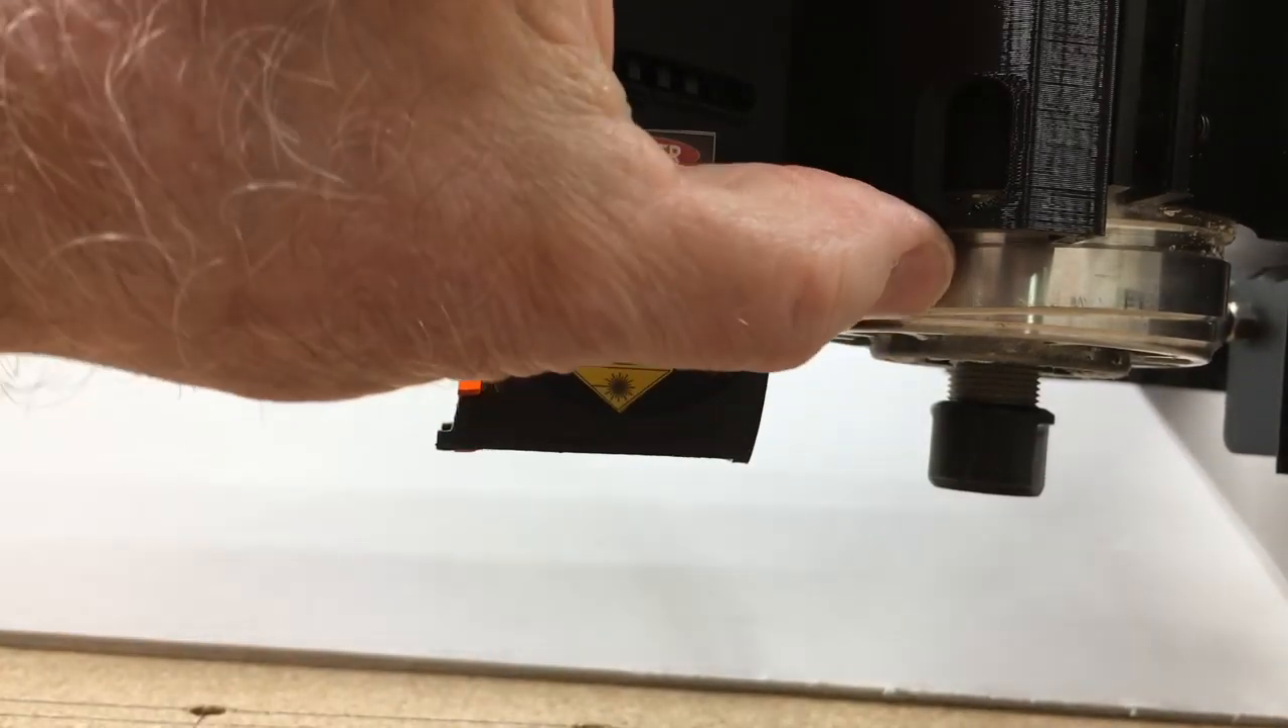Now to adjust the height, we need this laser to be just below the bottom of this spindle. And you can see right now that this is actually higher than the spindle. And this is at the lowest point.